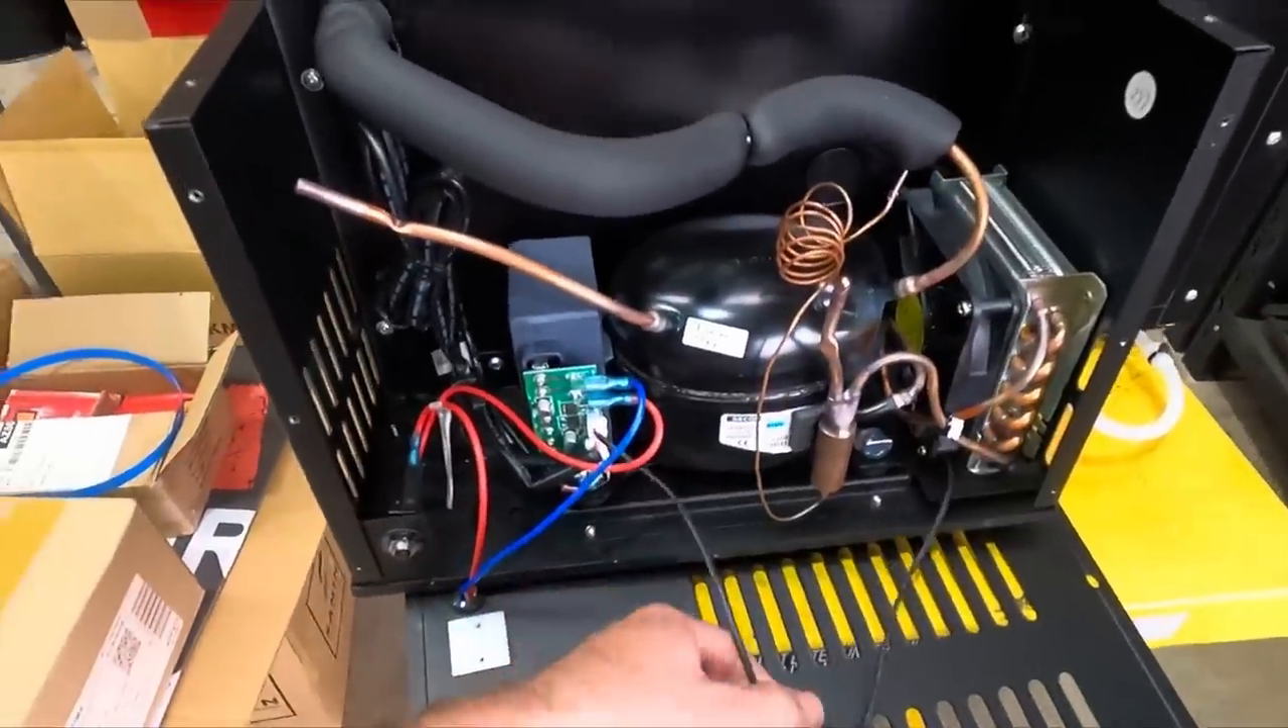So I've pulled the back of this fridge off.